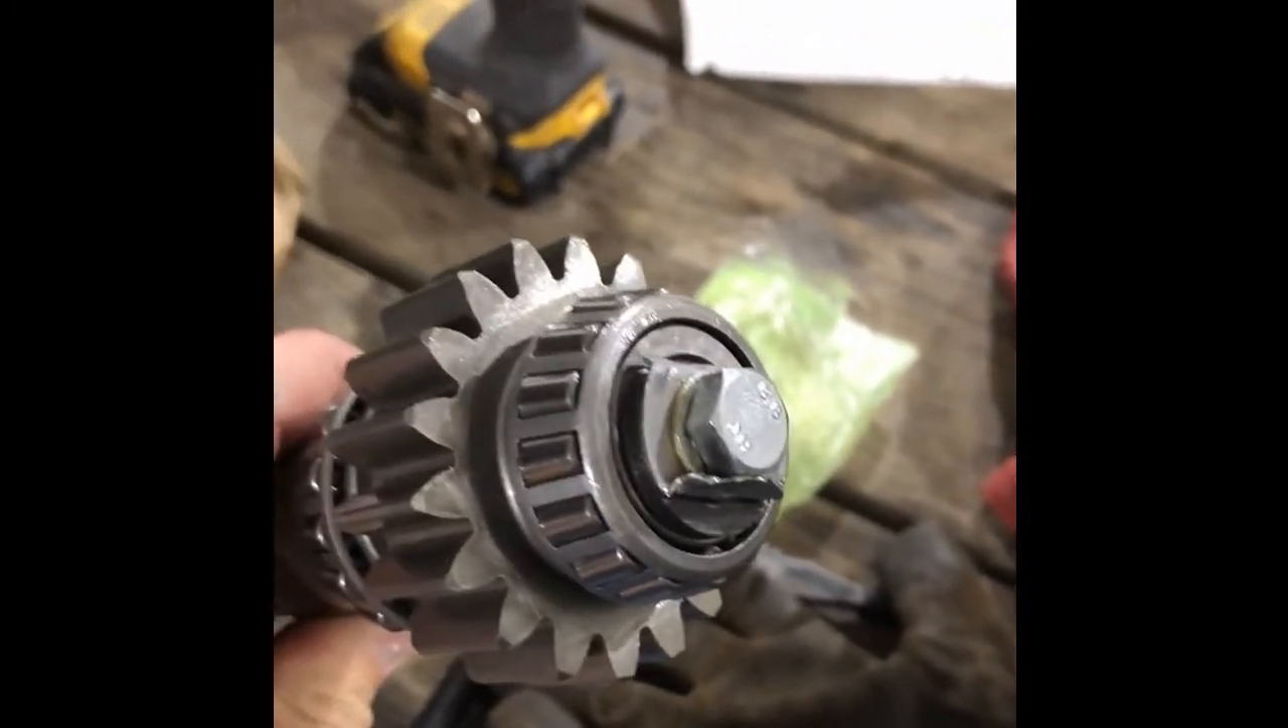And then on the PTO shaft, I put the bolt back in with the retainer and bent that tab to keep the bolt from falling back out.